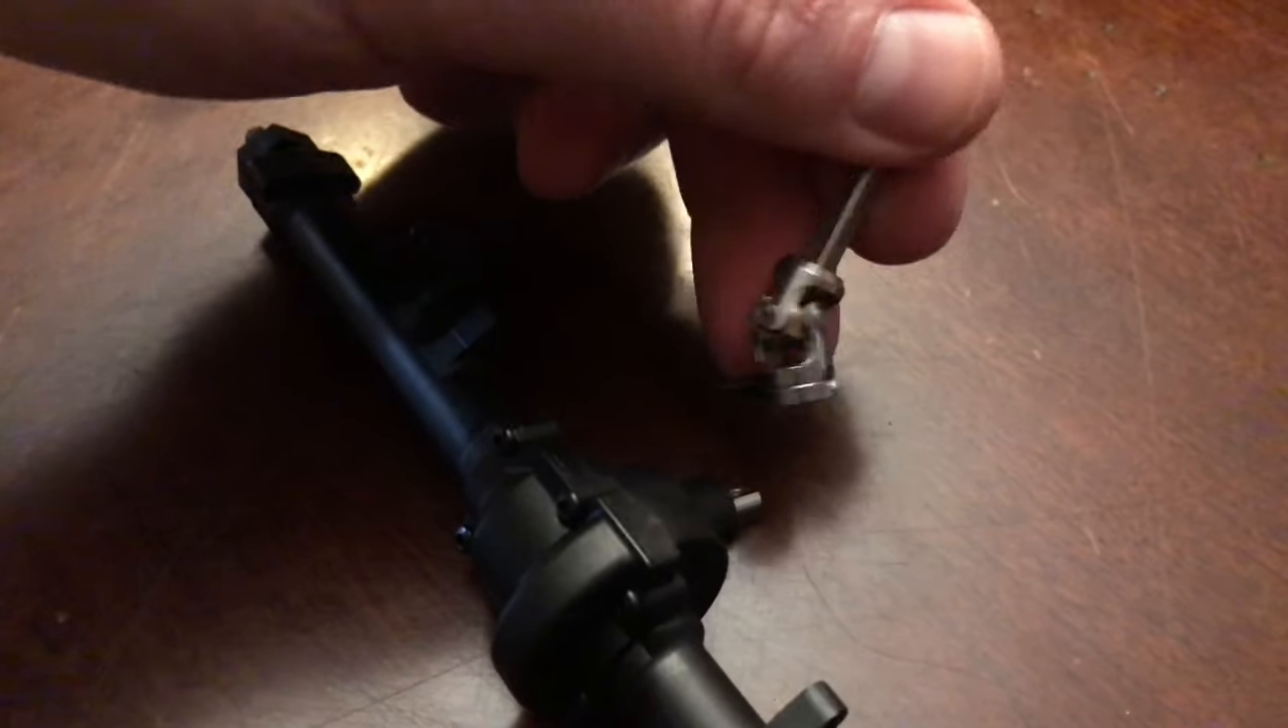And the driveshaft yoke has been removed.